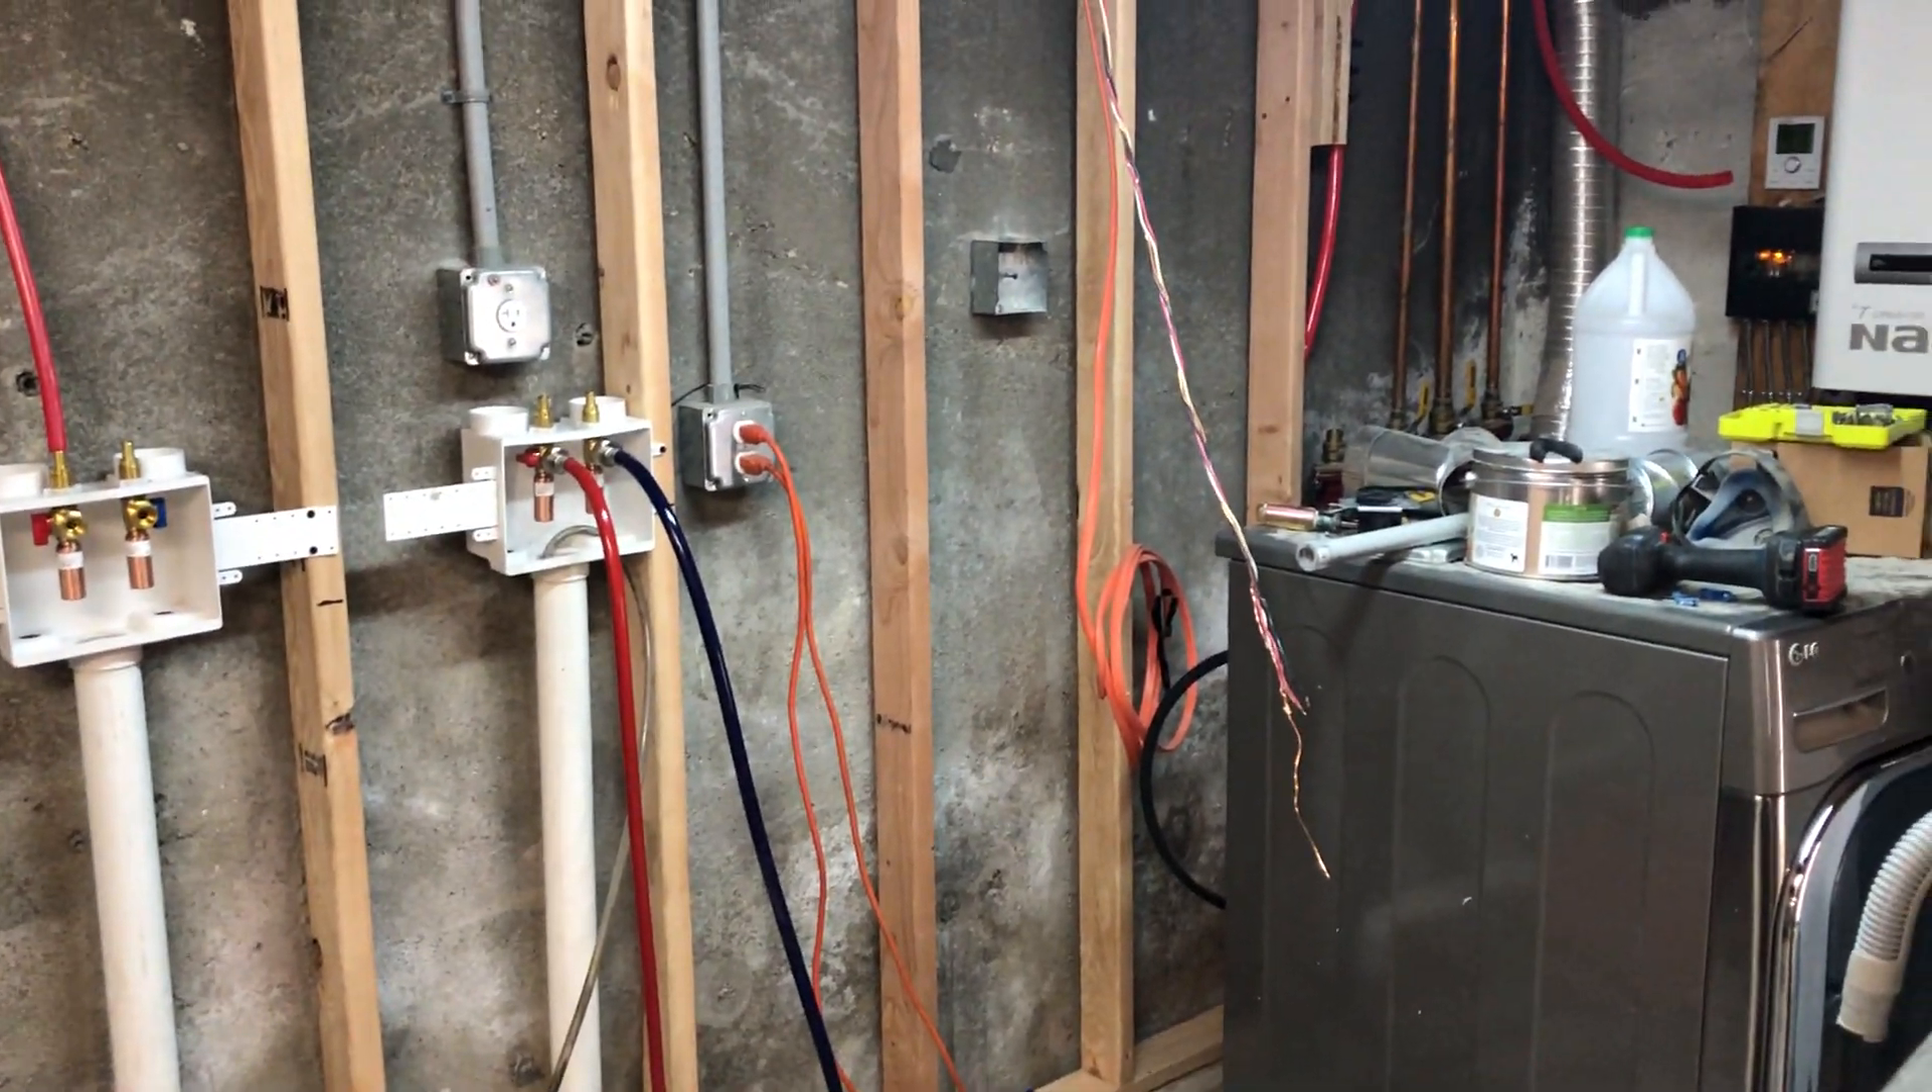I framed the back wall here. We put up the boxes, and now we're just working on some wiring for the dryer and some venting, something like that.